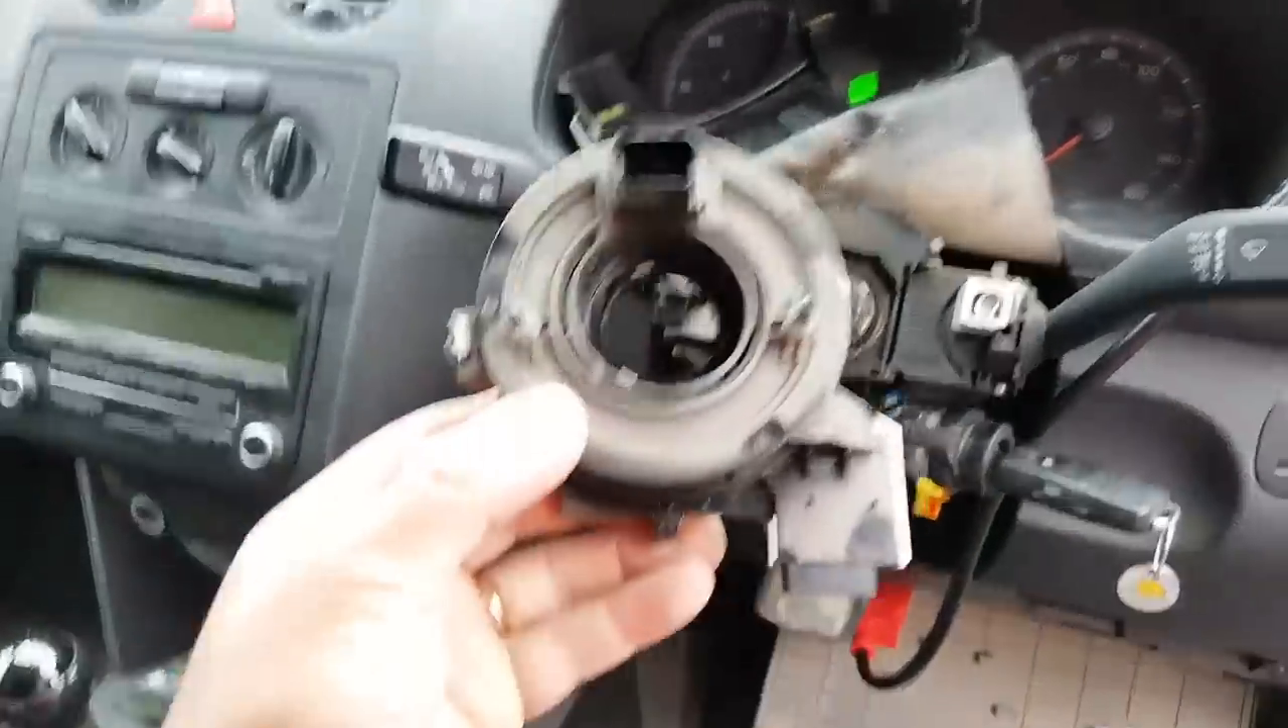Okay so clock spring is removed it's here but i'm not gonna open it here obviously.